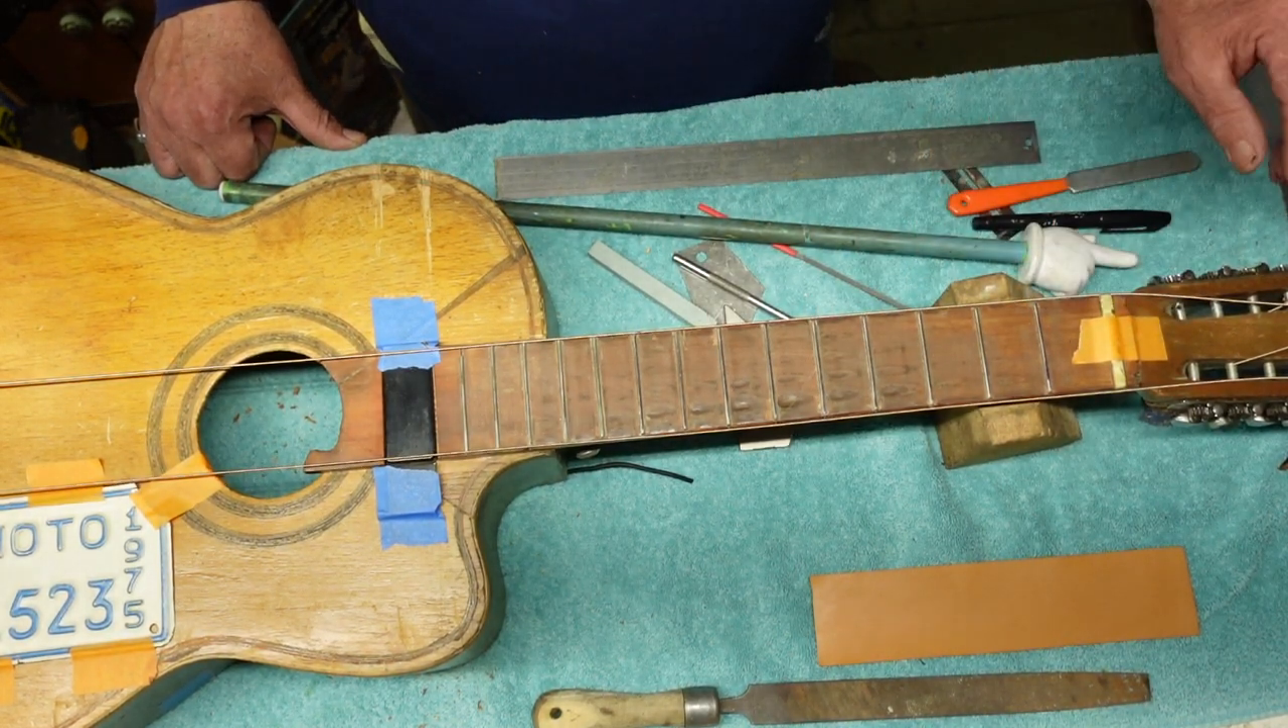We got the frets back in we didn't break up the fingerboard to do it.